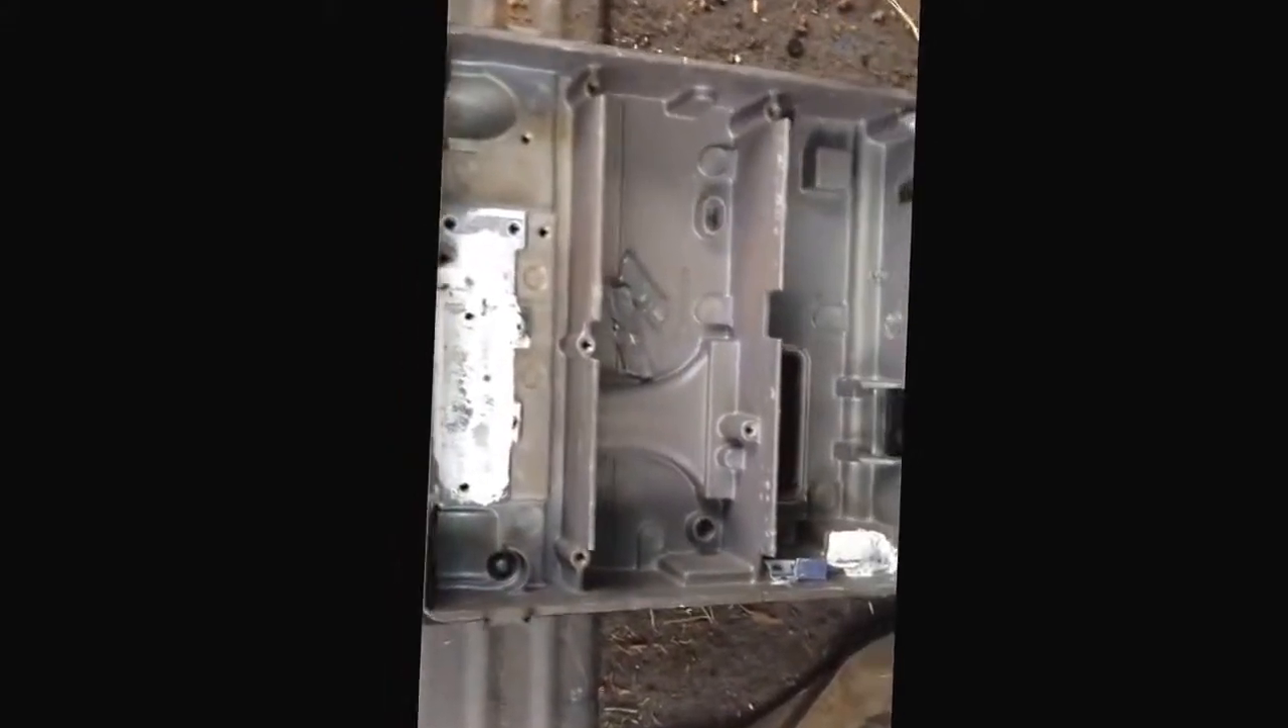Okay, we got that top part just popped right off there, and after taking several screws out, we wound up with this cast case that things was in.